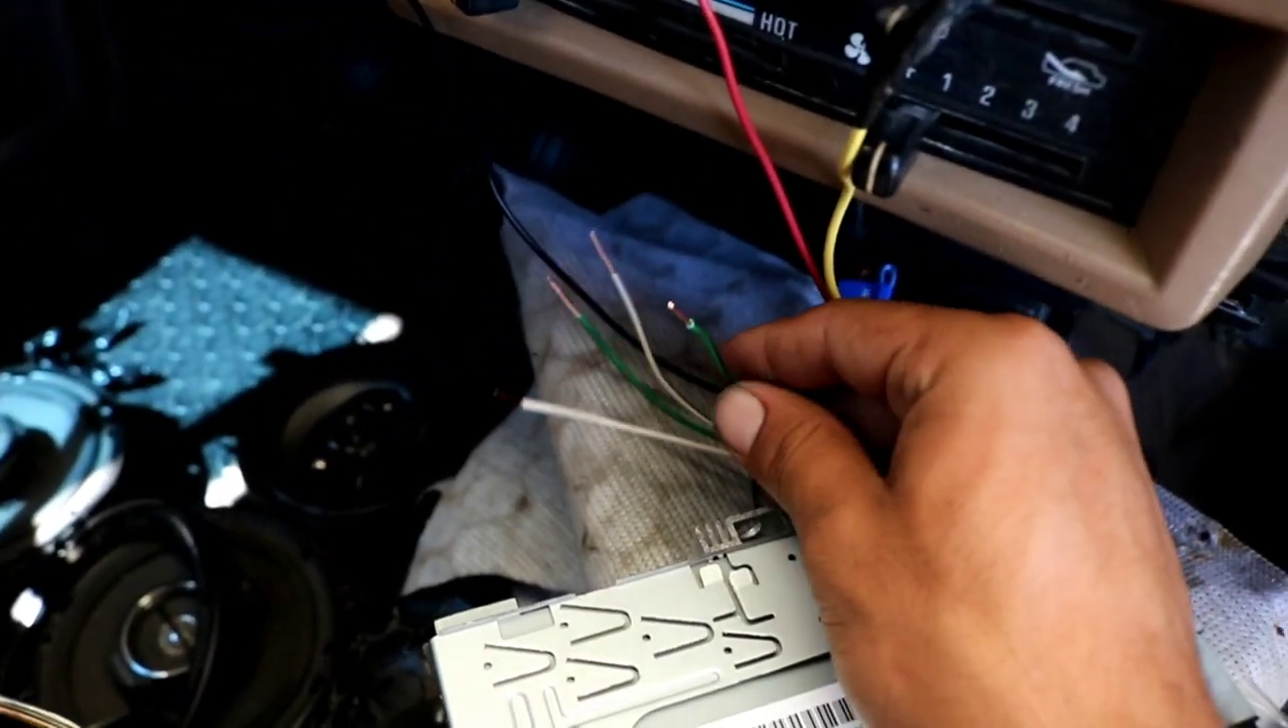Now he's got to hook up all these speaker wires and it's pretty much done.